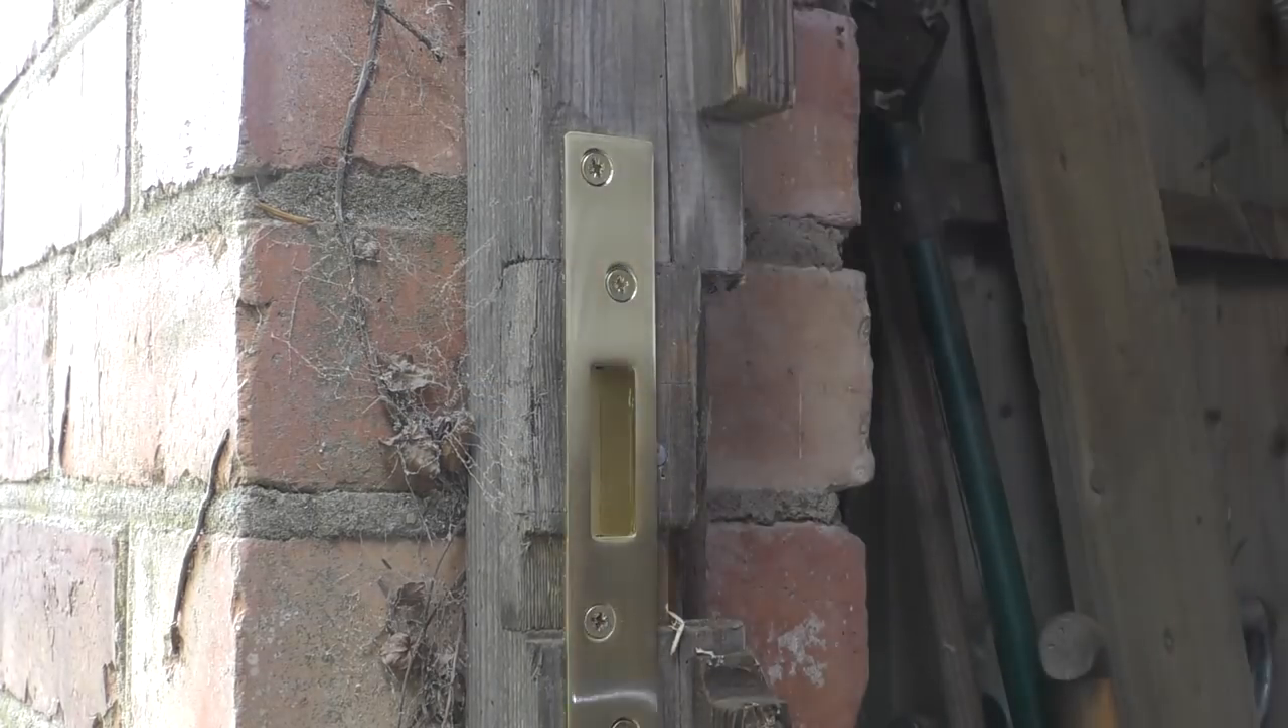The lock box was installed and screwed into place.